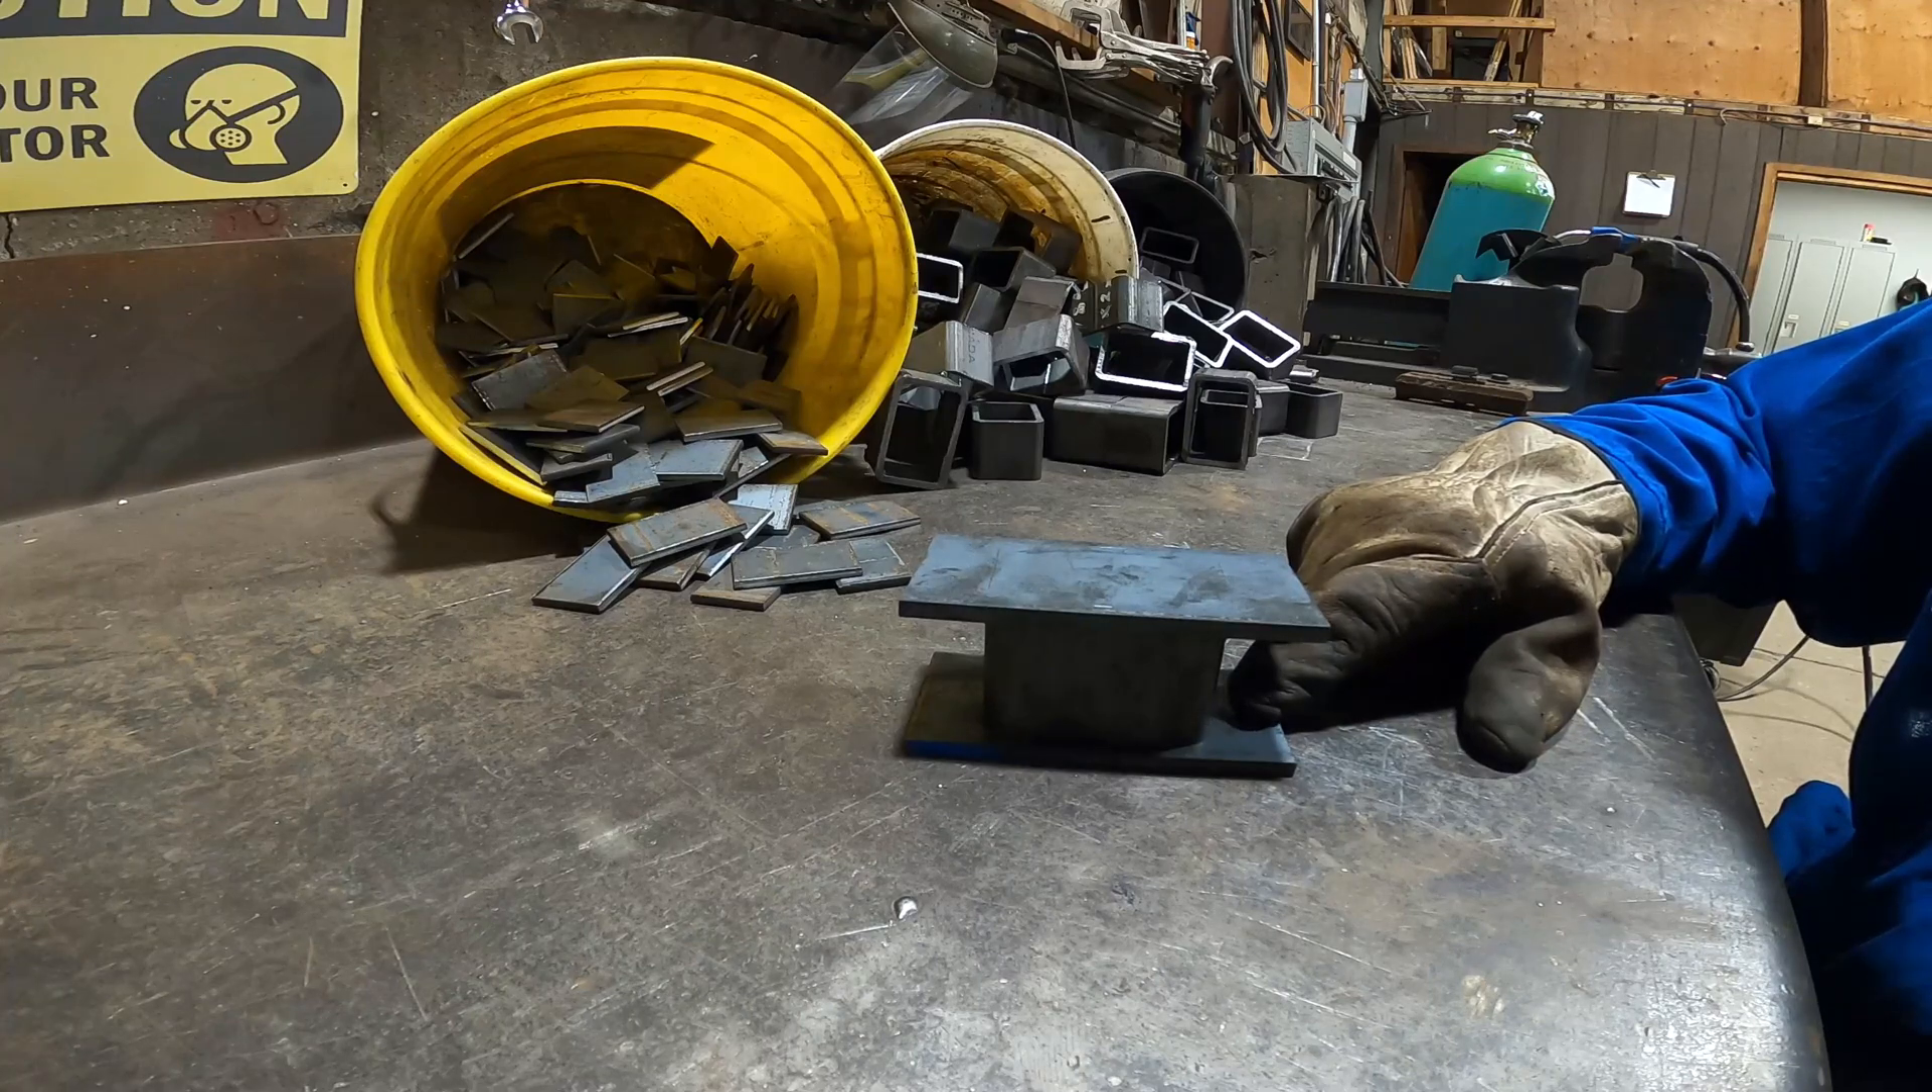The issue that I have is I do not like this overhang. It's too much.